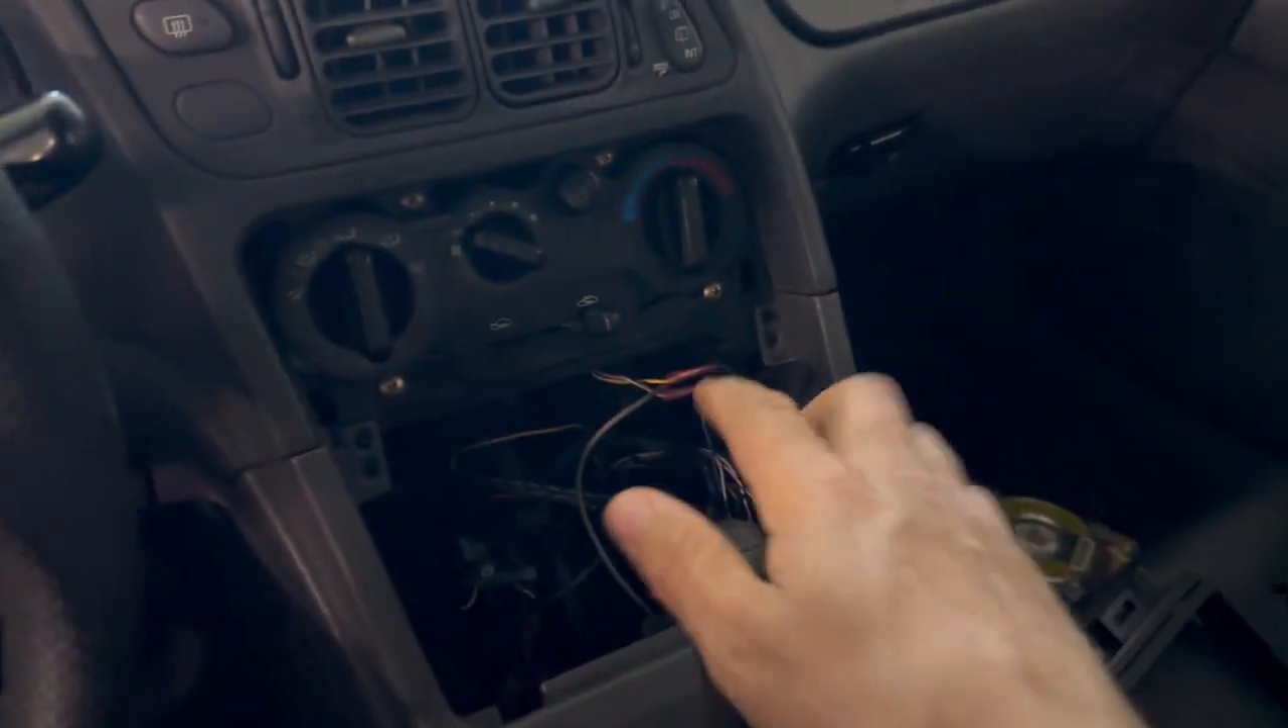I need to get the deck still installed in here.